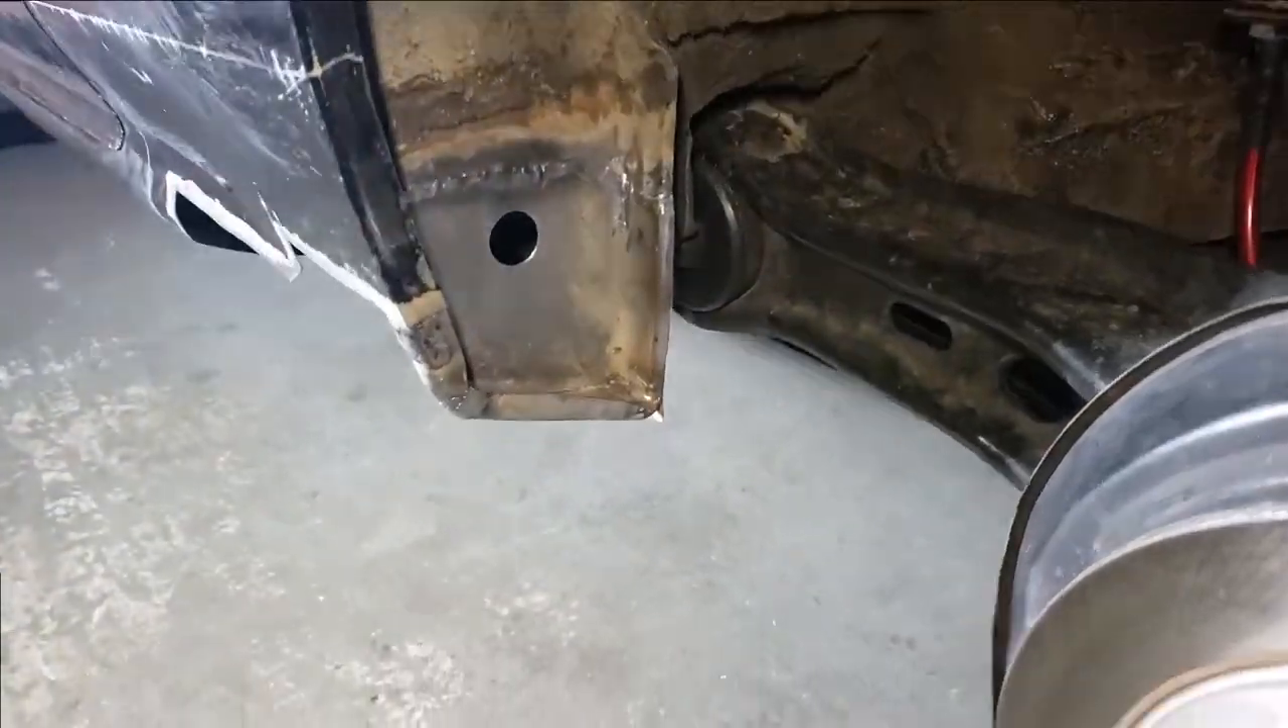Here's what the rear panel looks like after it's all welded and grinded.